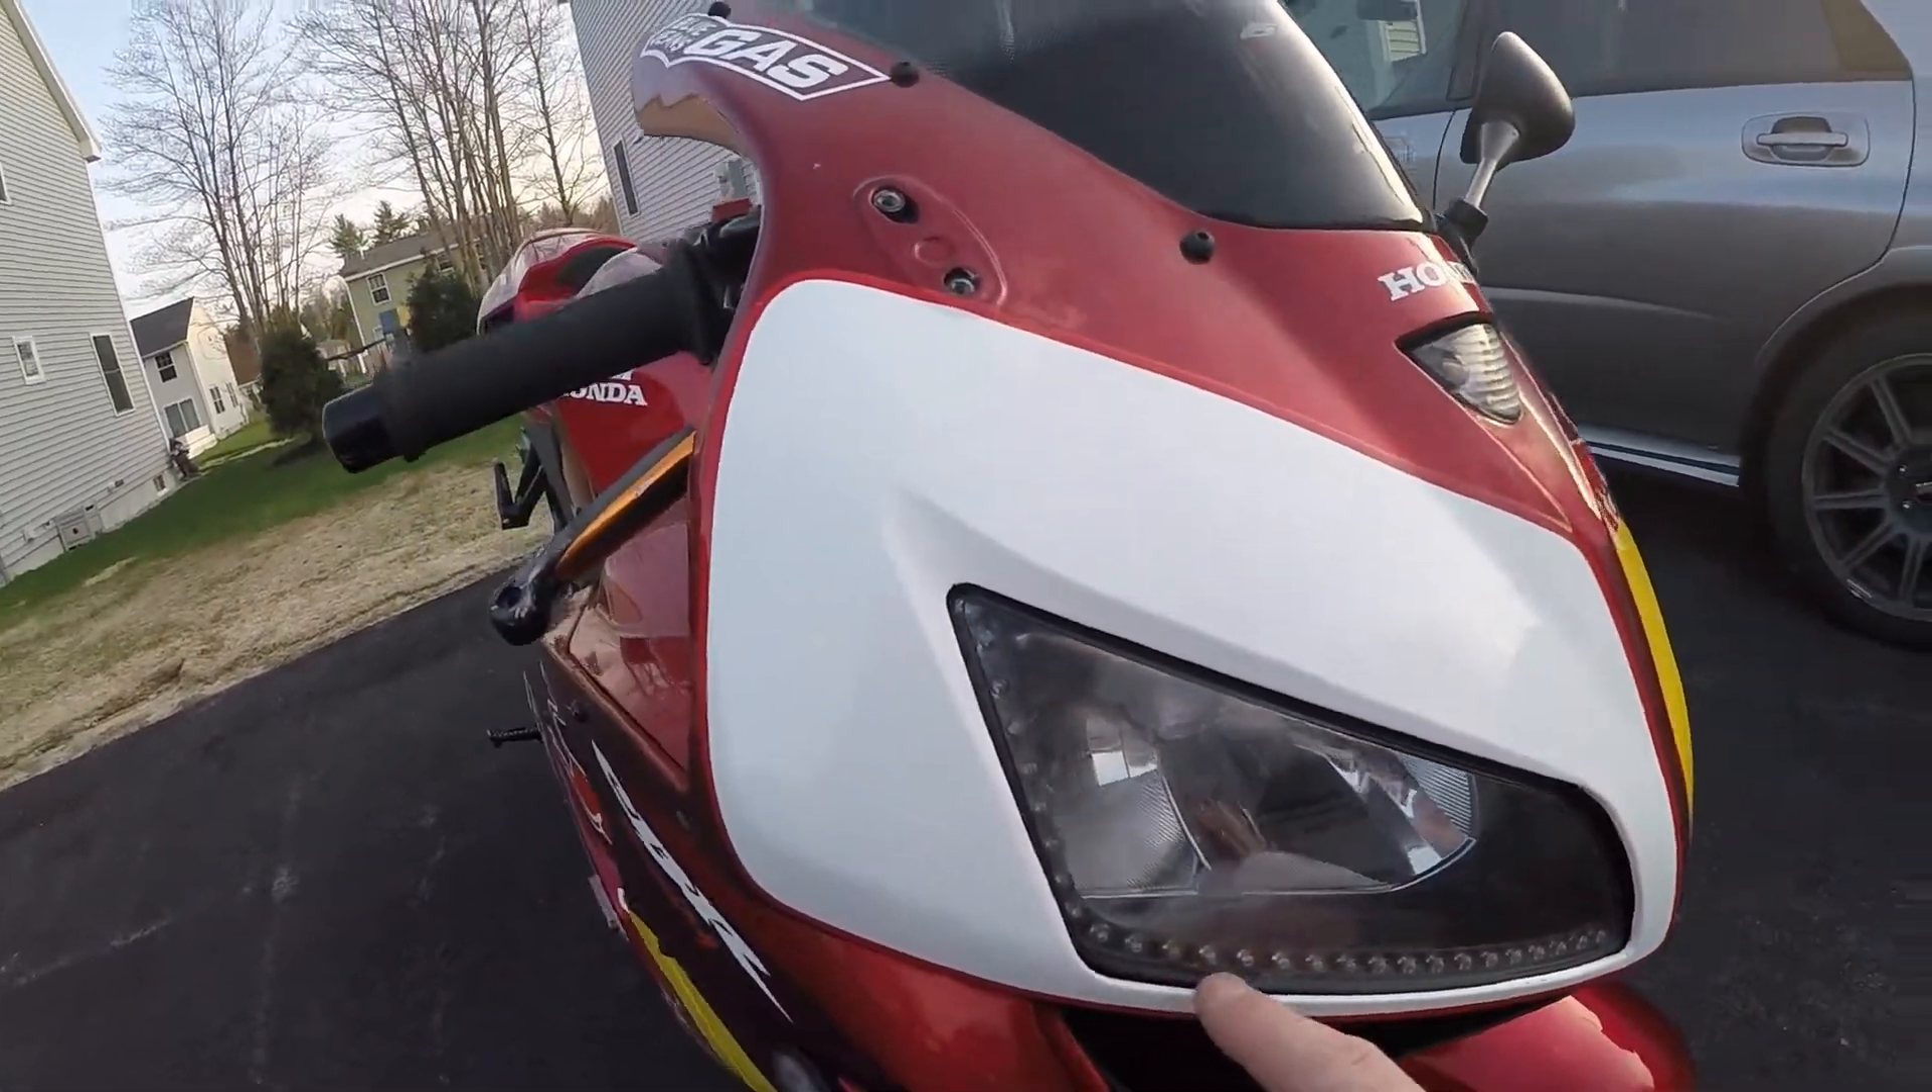And I don't have any gaps around the headlights at all. It fit really, really nice actually.